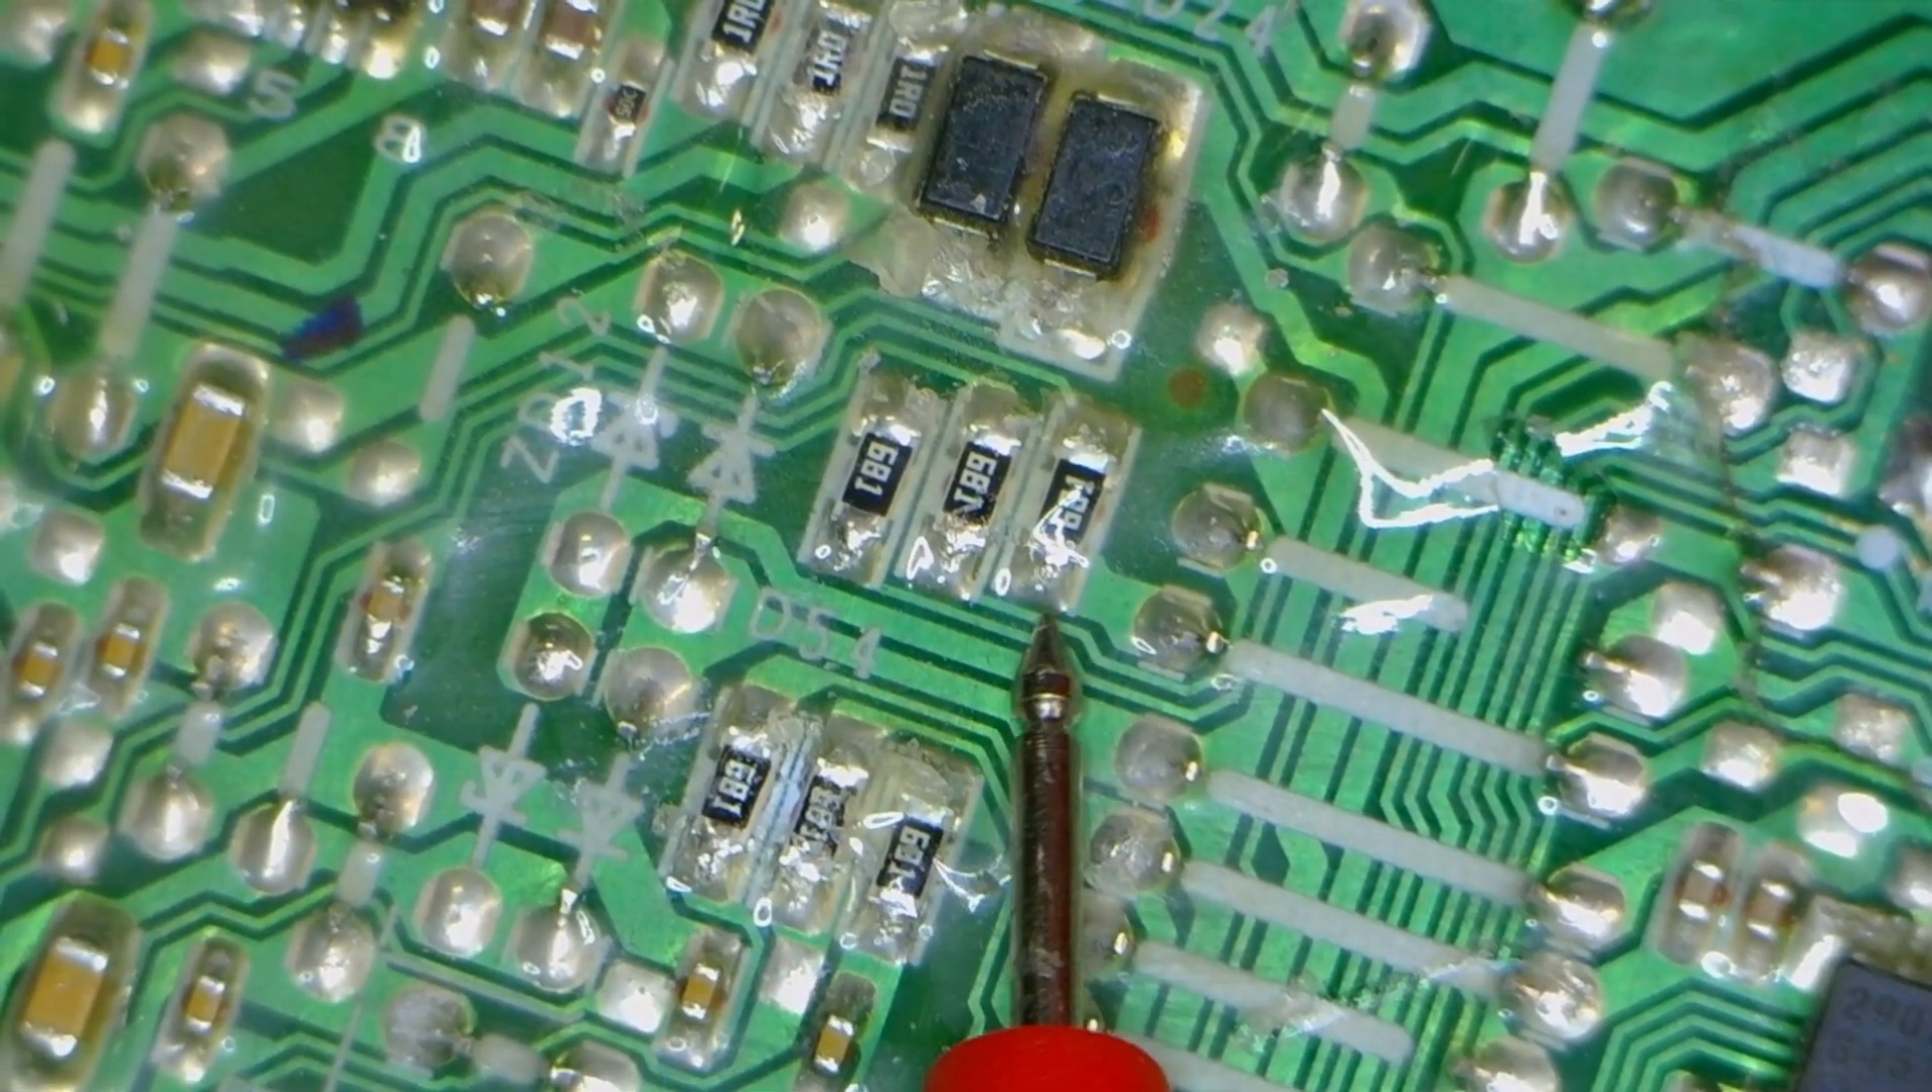یہ دیکھیں چھے ریزیسٹنس لگی ہوئی ہیں تمام کی تمام اس طرف بھی اور اس طرف بھی۔